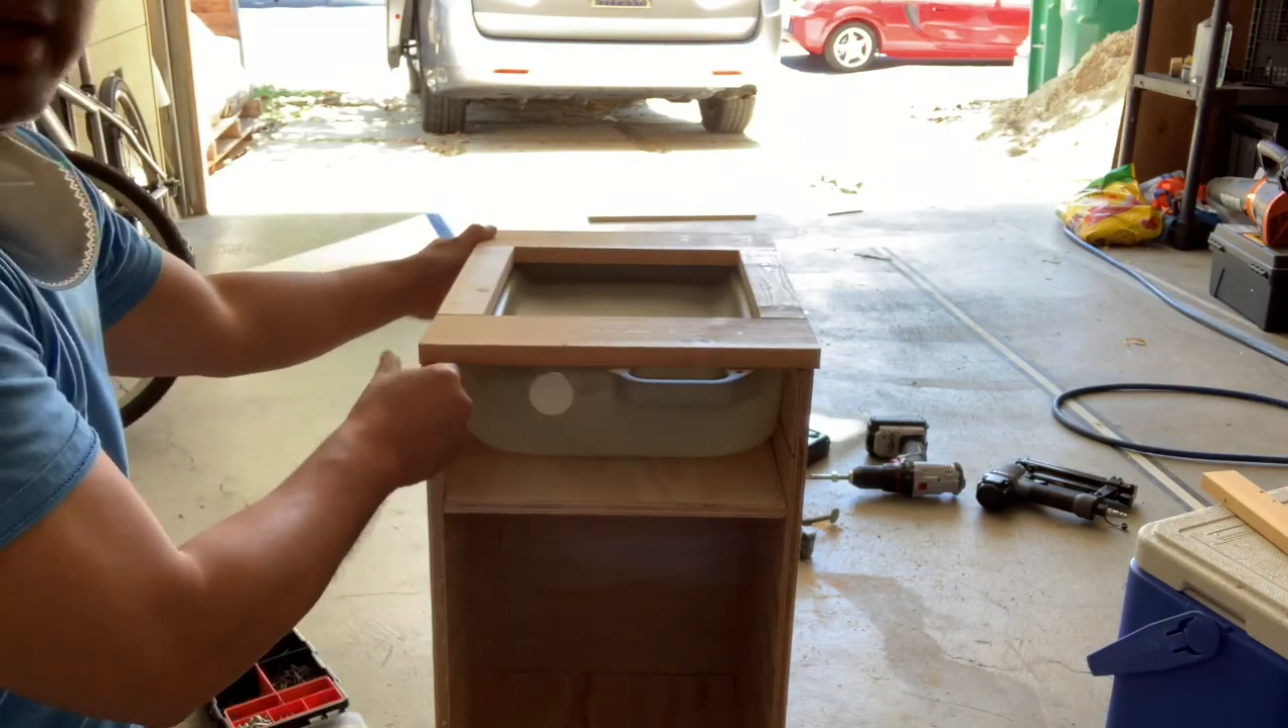And I built the frame. It's going to sit on top like that.